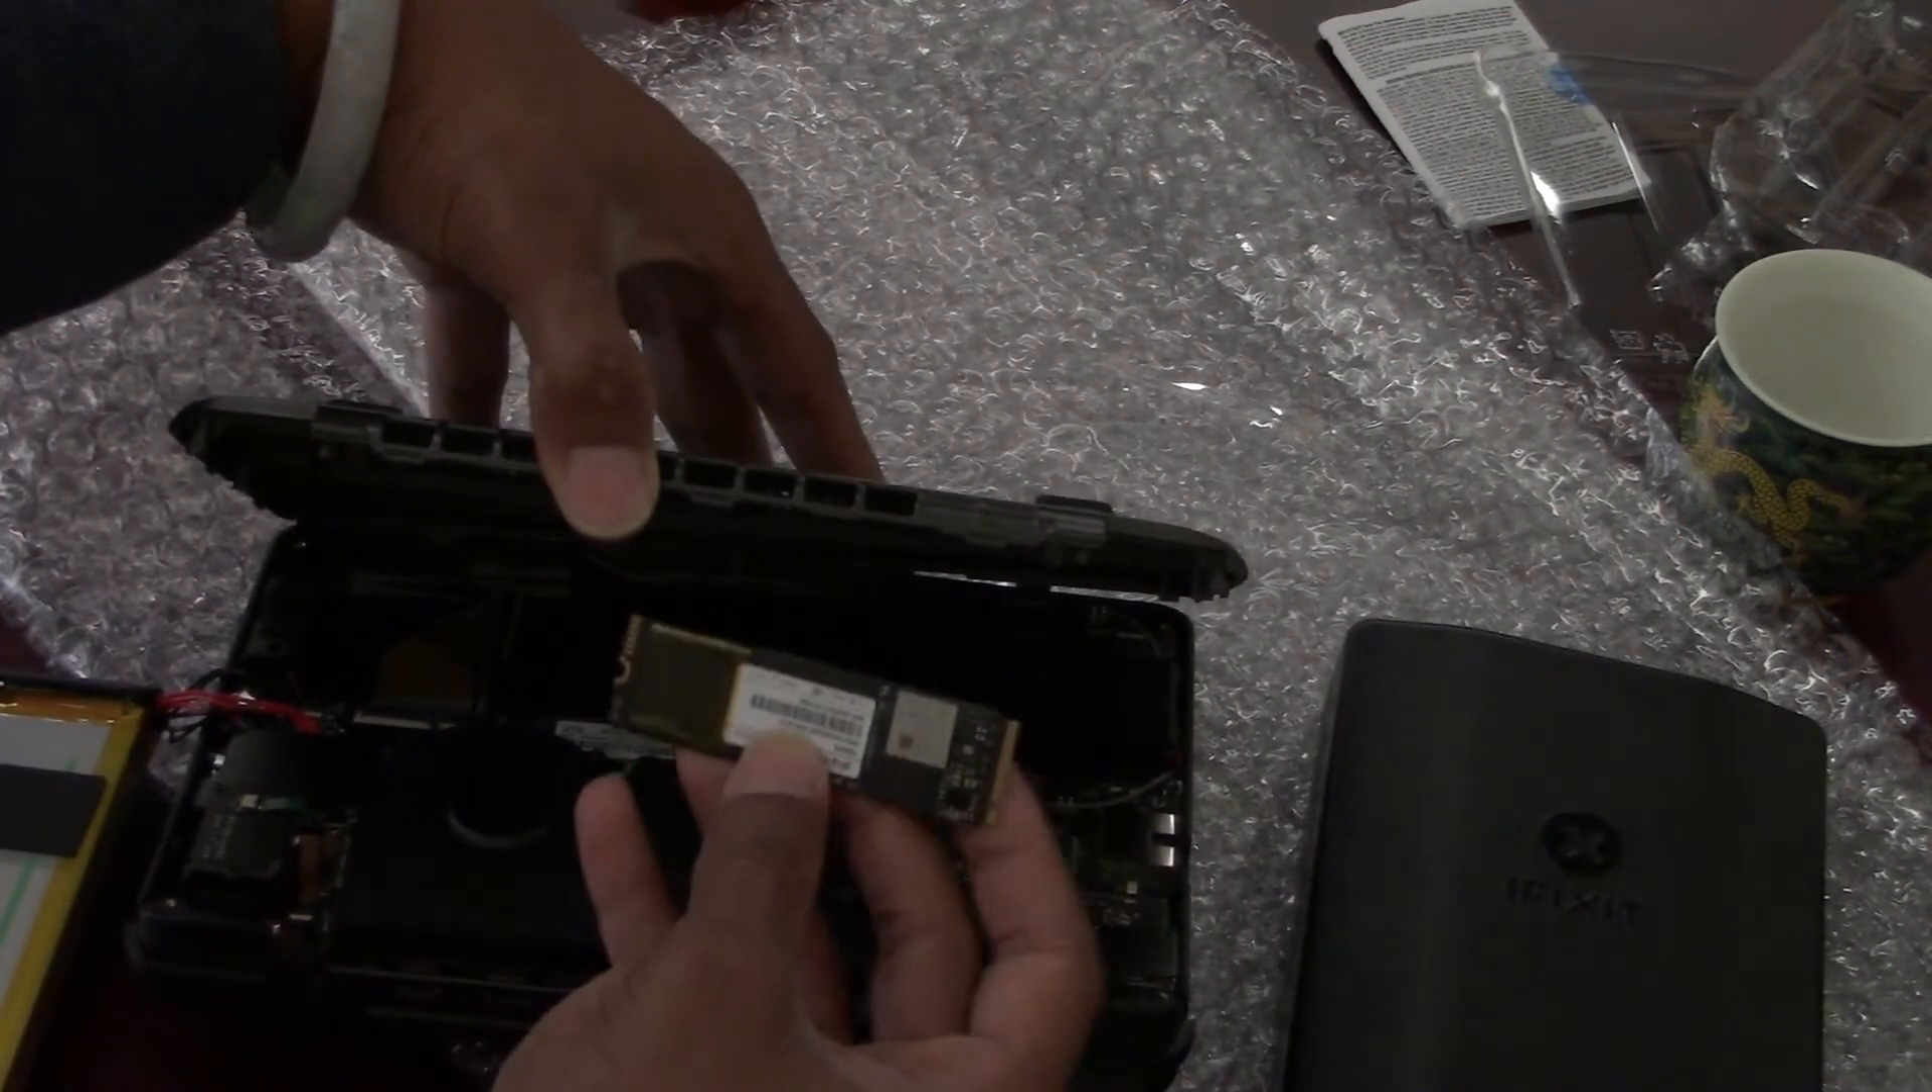Then I removed the 512 SSD right here to input the SATA 2TB.